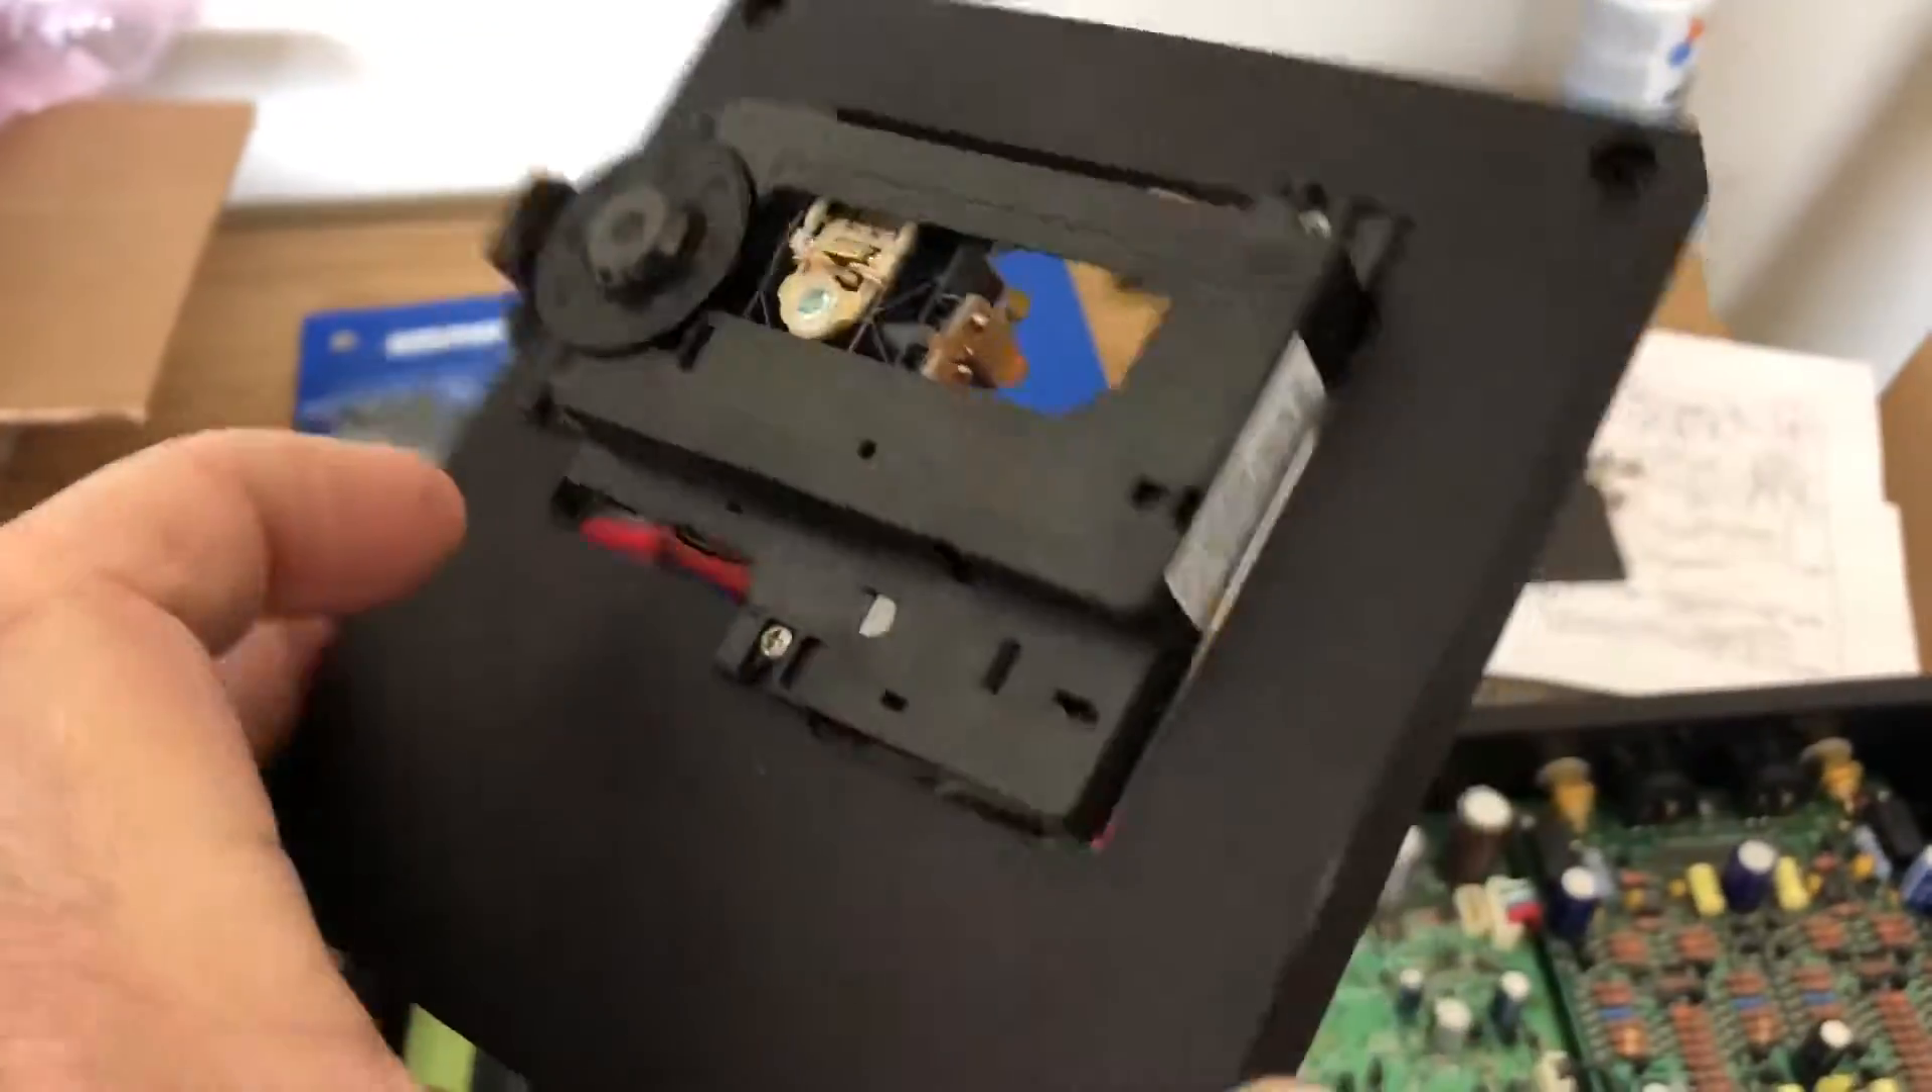And, I just thought I'd point out, I've just reinstalled the laser mech into this beautiful milled aluminium plate that combines the two together.